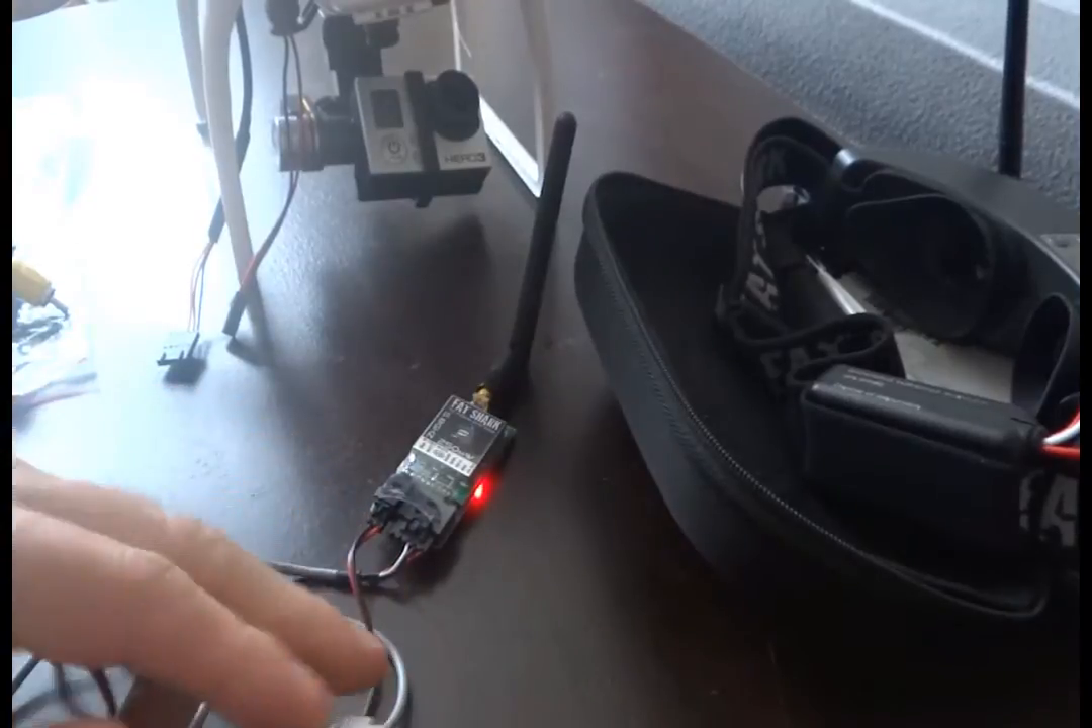Donc là j'ai l'antenne tout est branché.